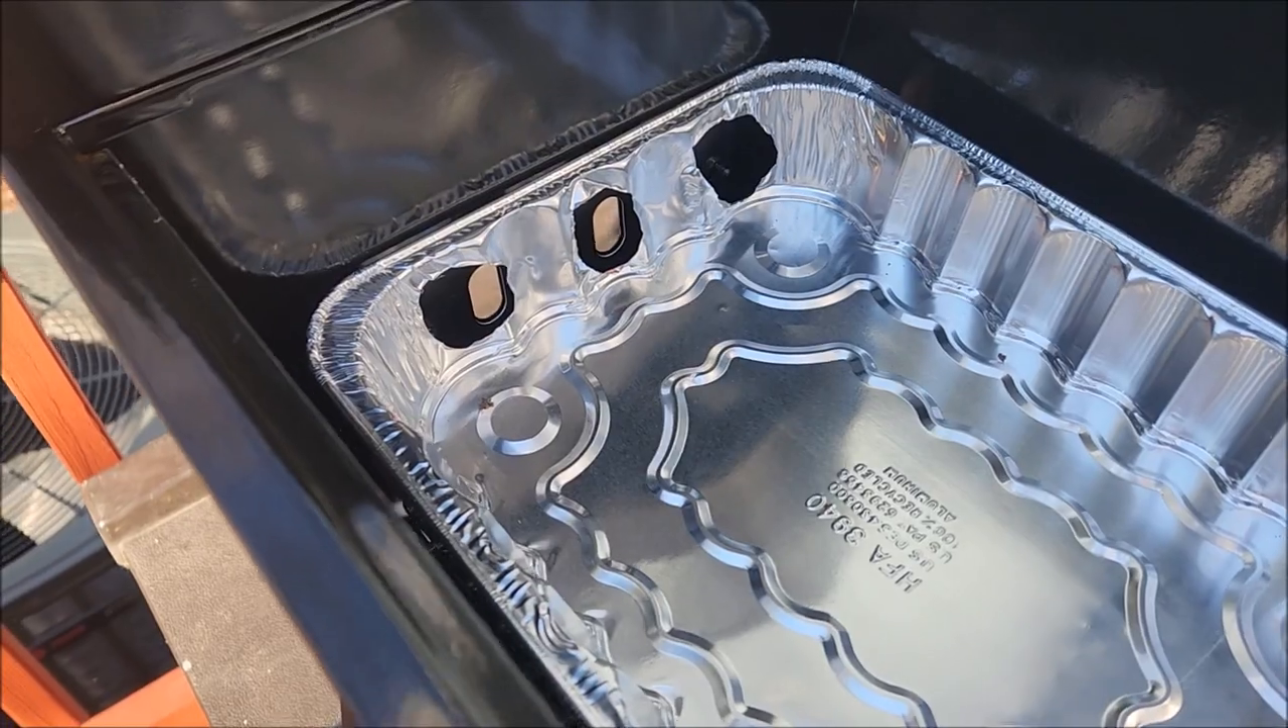The vents don't line up perfect.